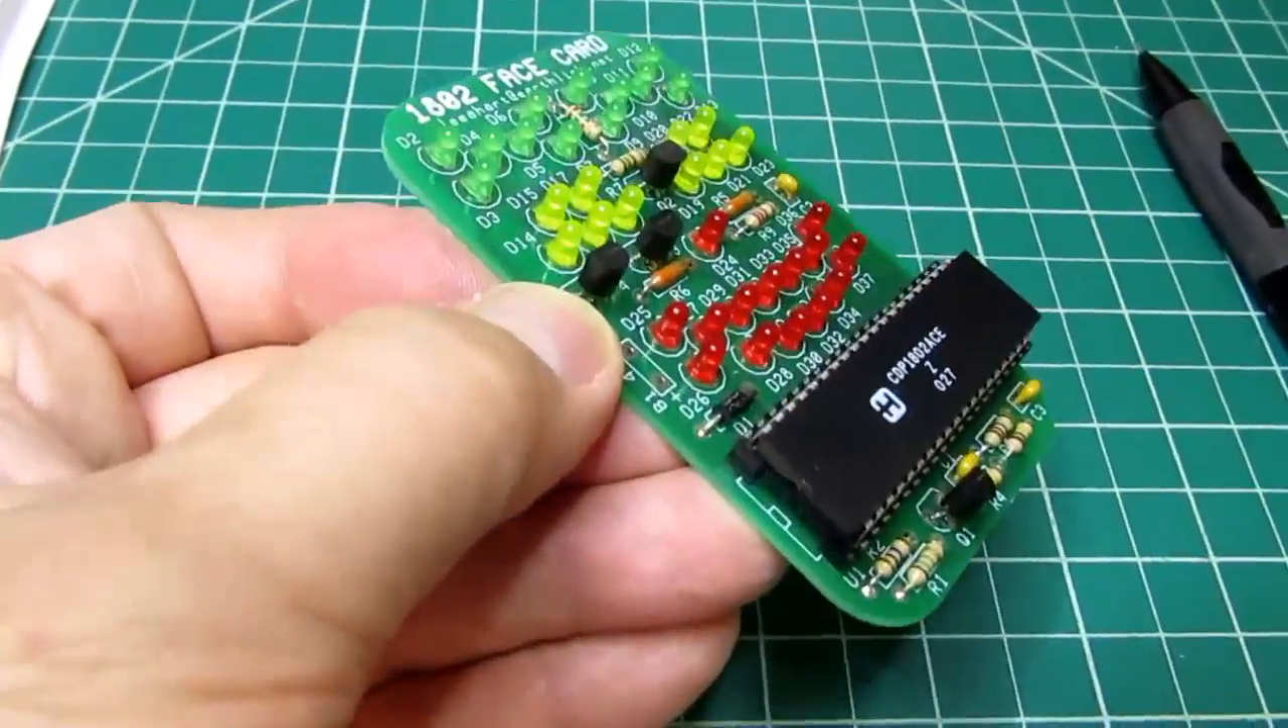Now the 1802 microprocessor is plugged in.